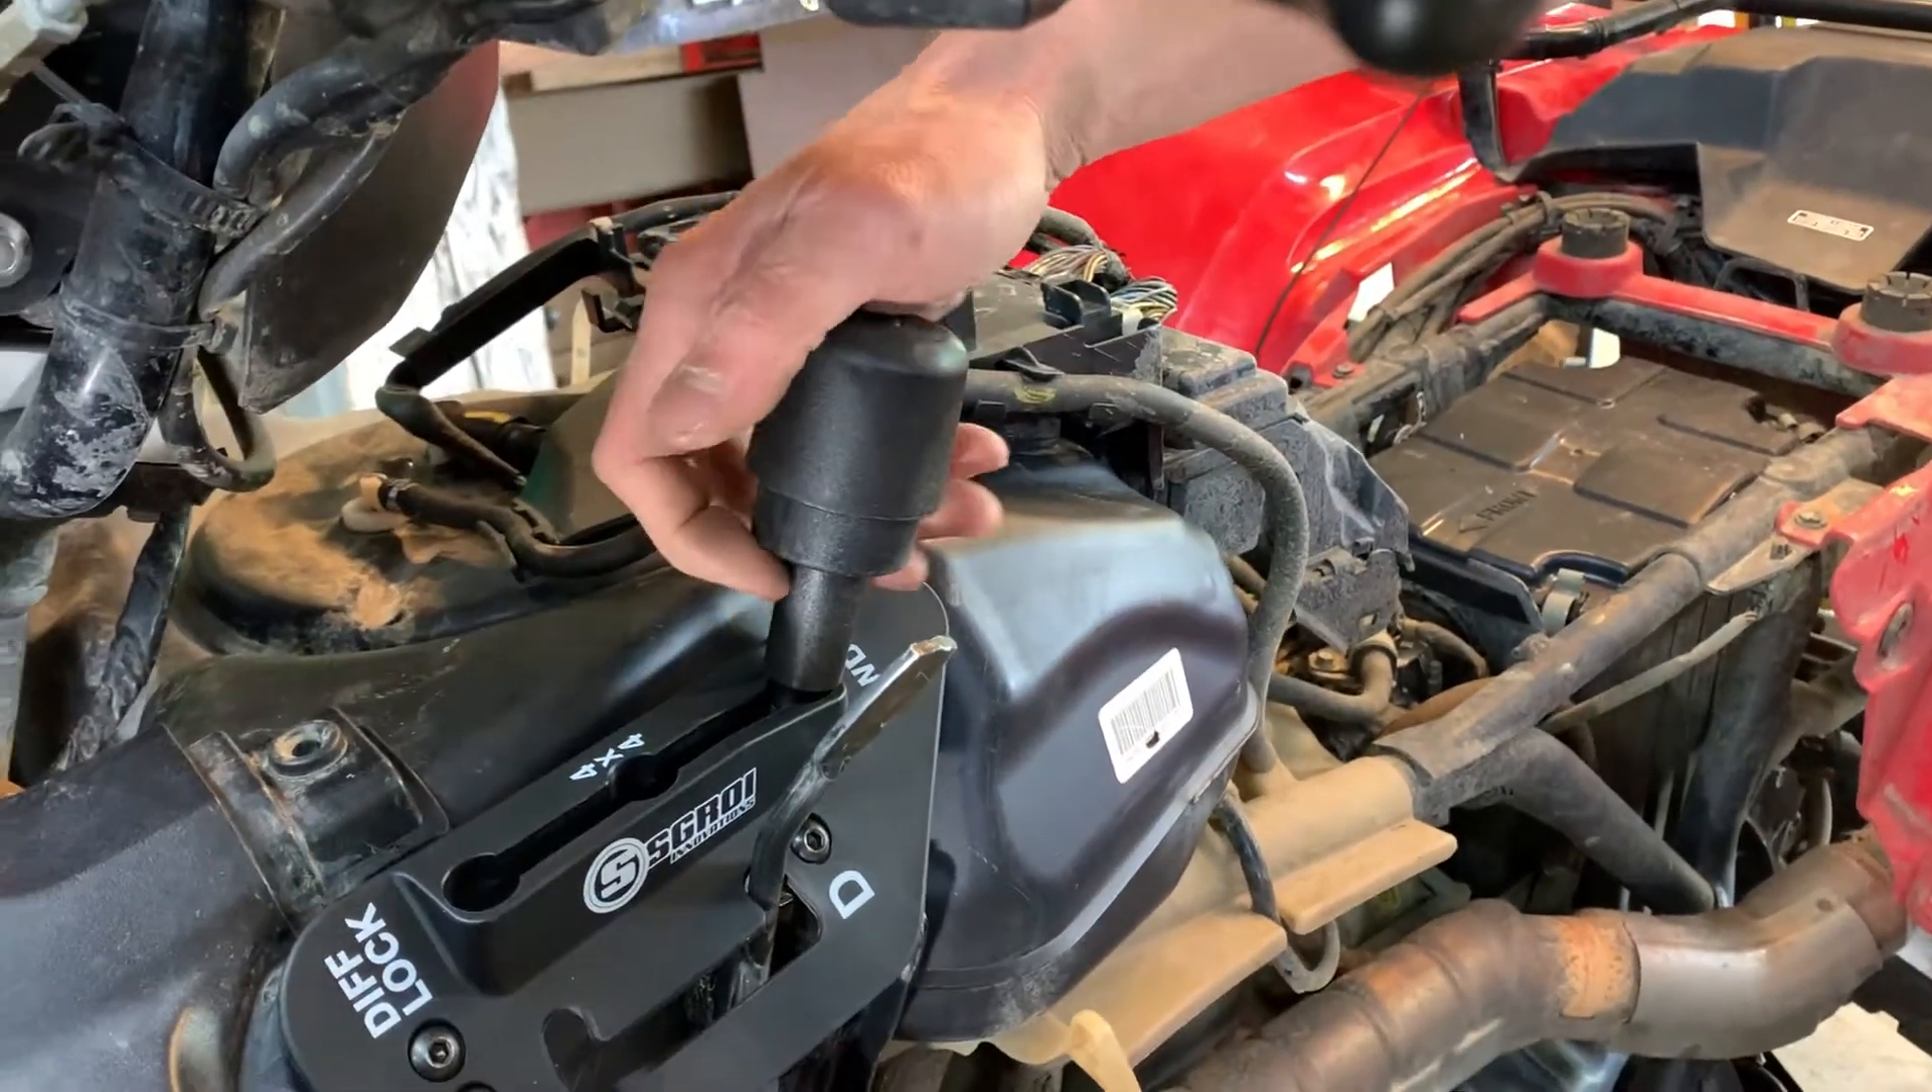And that's it the lever is in place.